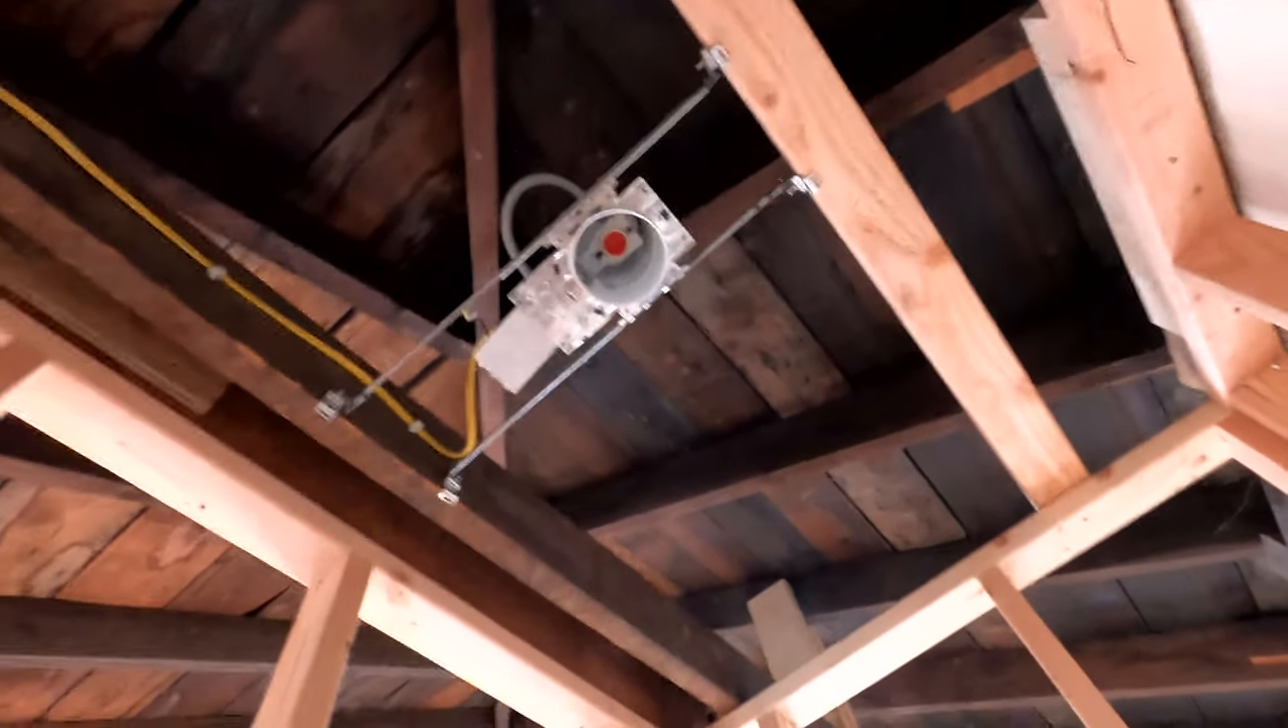So we got our wires ran up through to our light, and that's good to go. Just got to wire it up a little later.